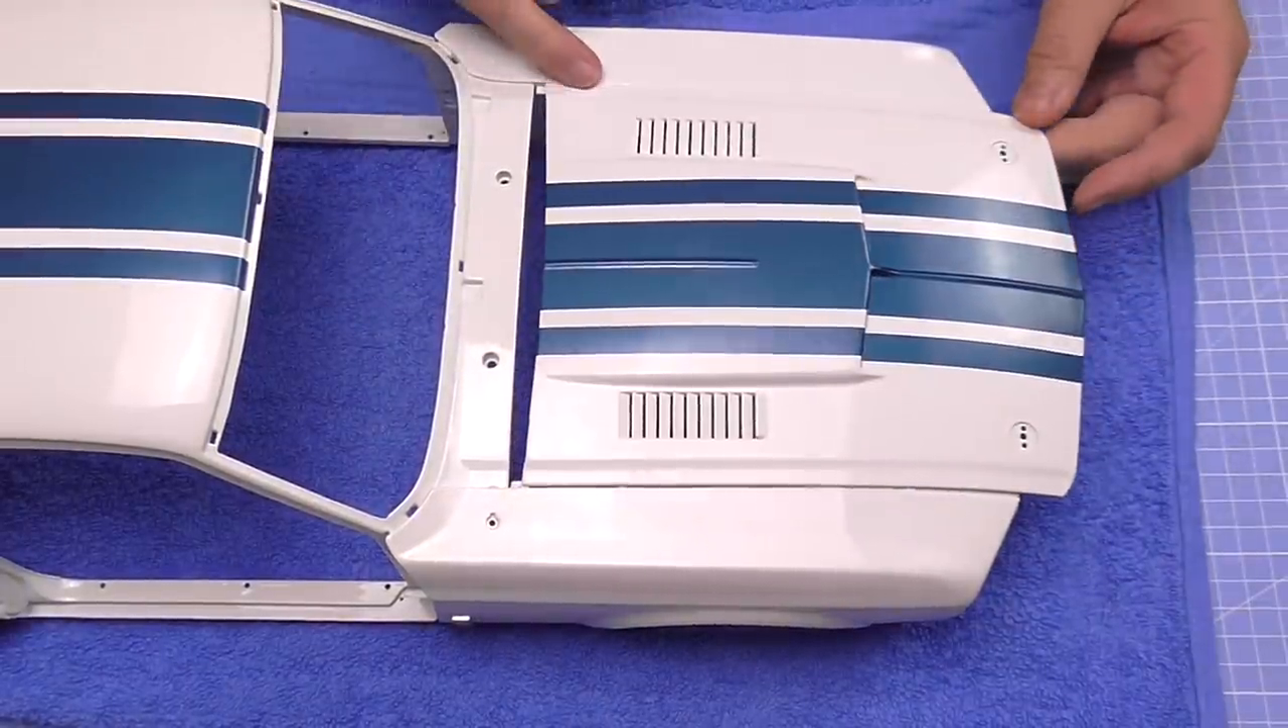As you can see that's the bonnet in place.